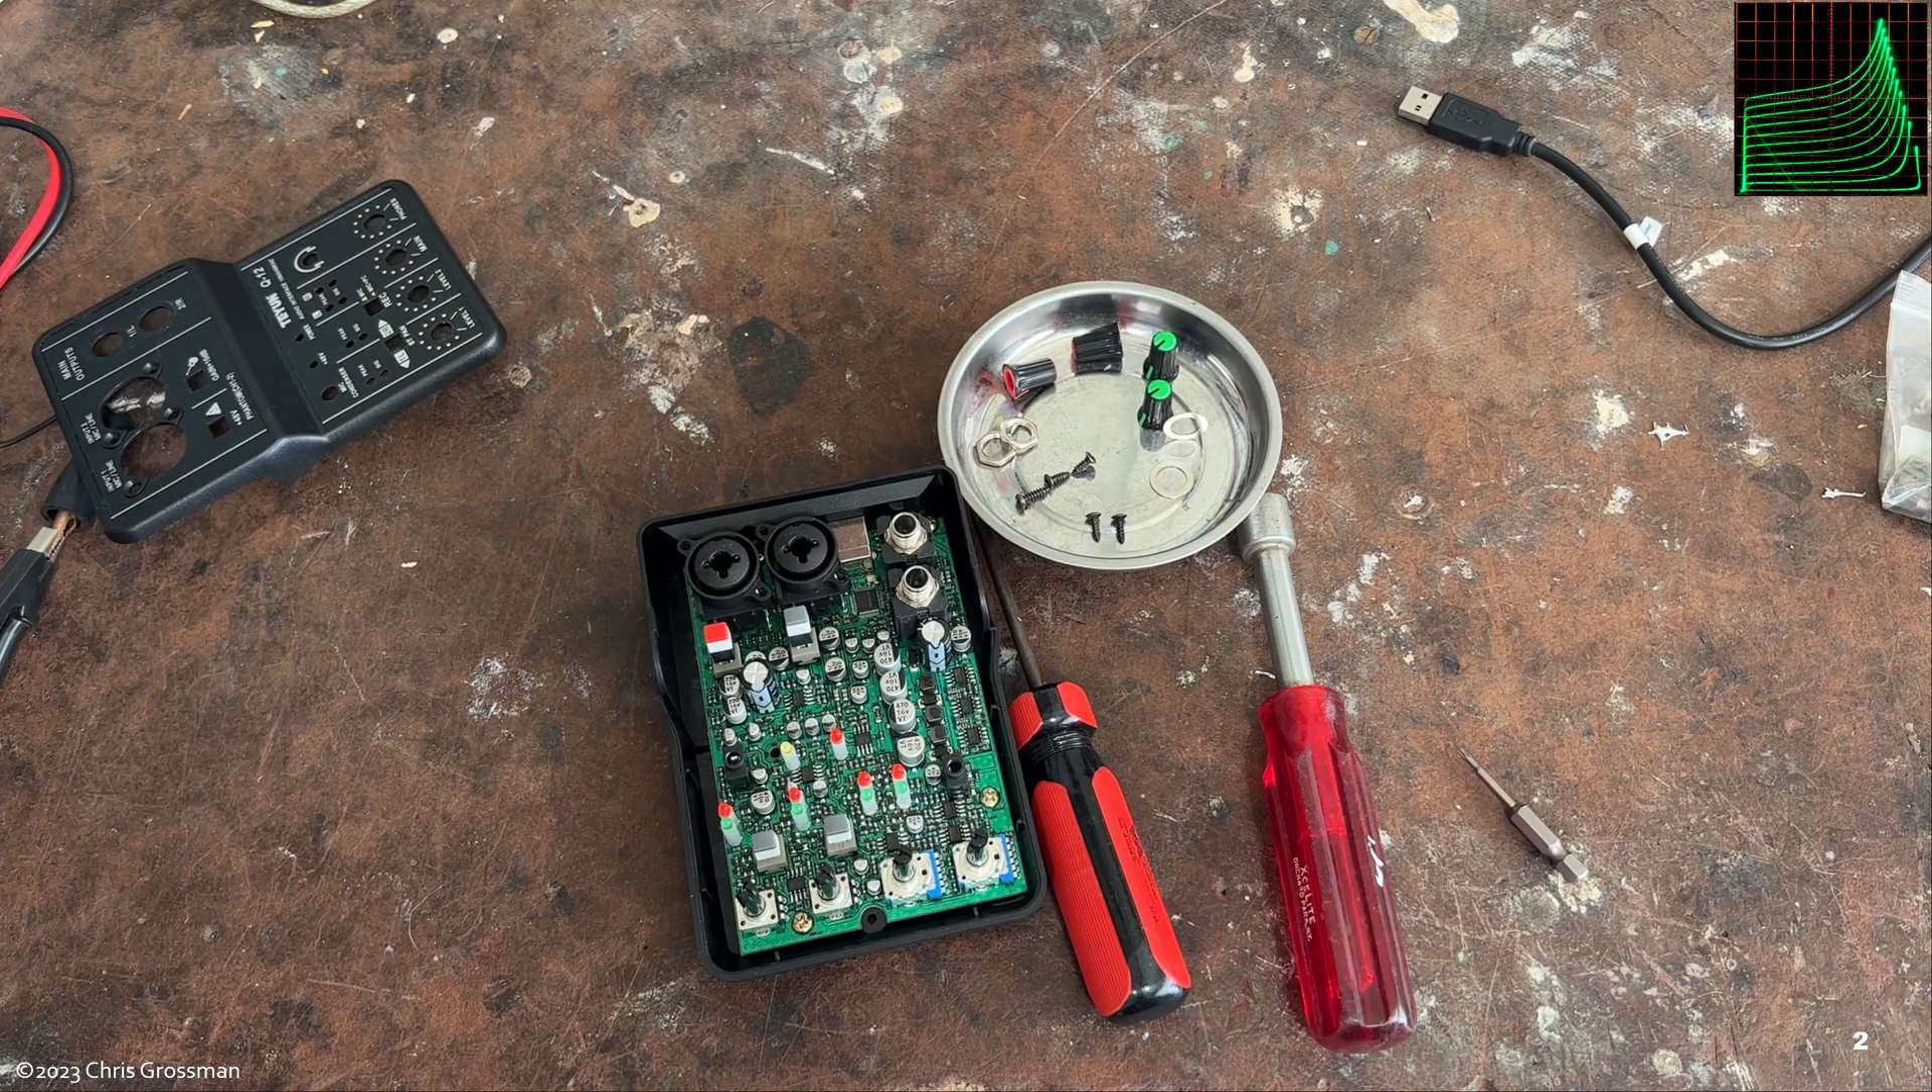And now the unit comes apart and there's the inside.